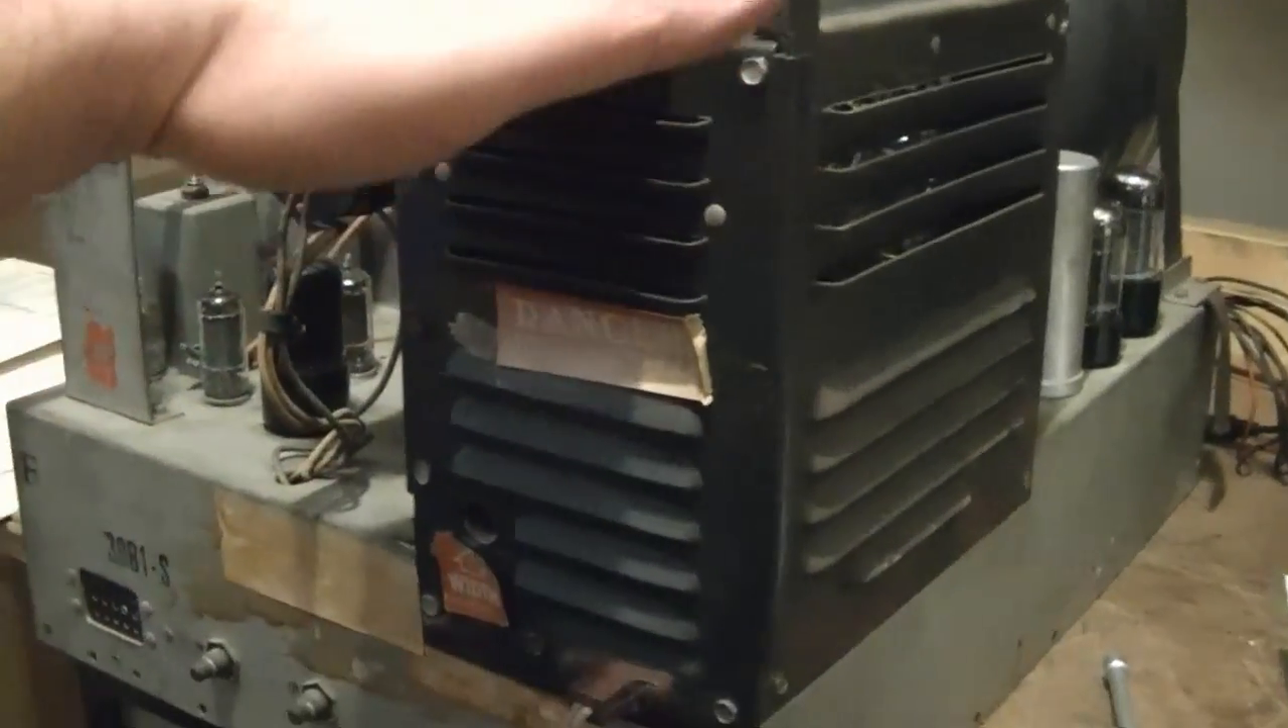Alright, here's the new high voltage cage cover installed.